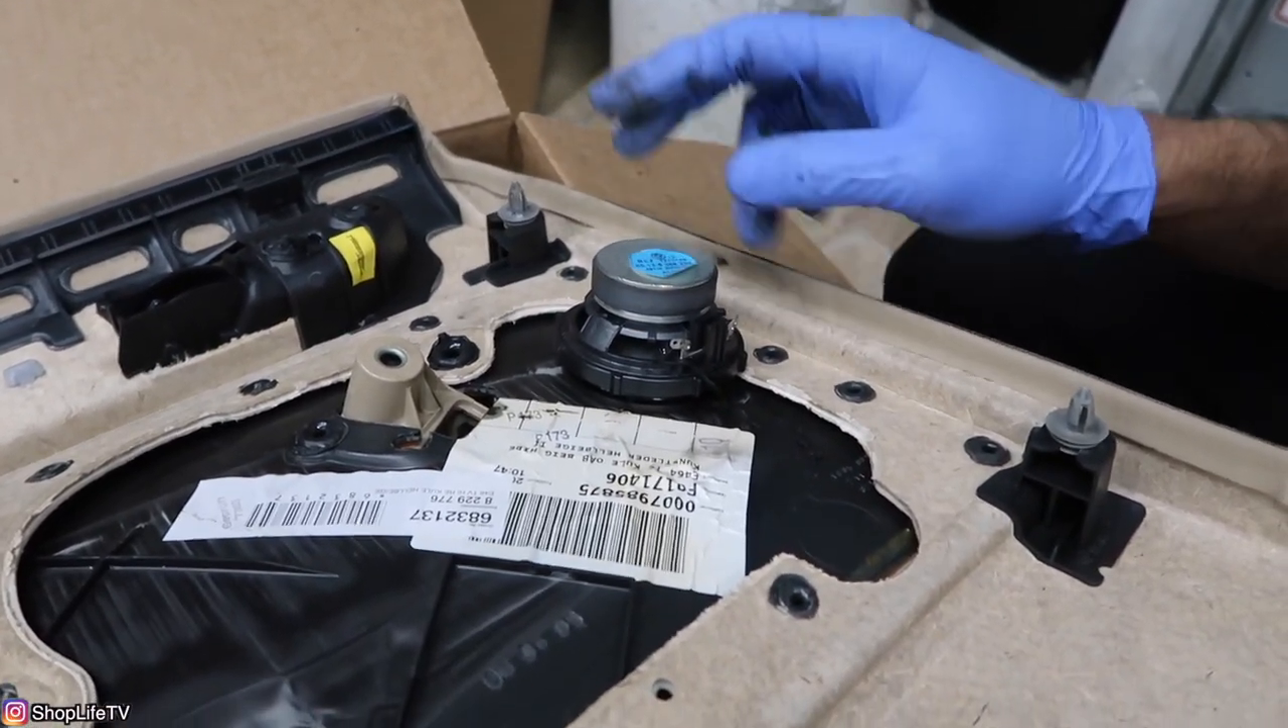With the door panel off of the car, we're going to remove this speaker.